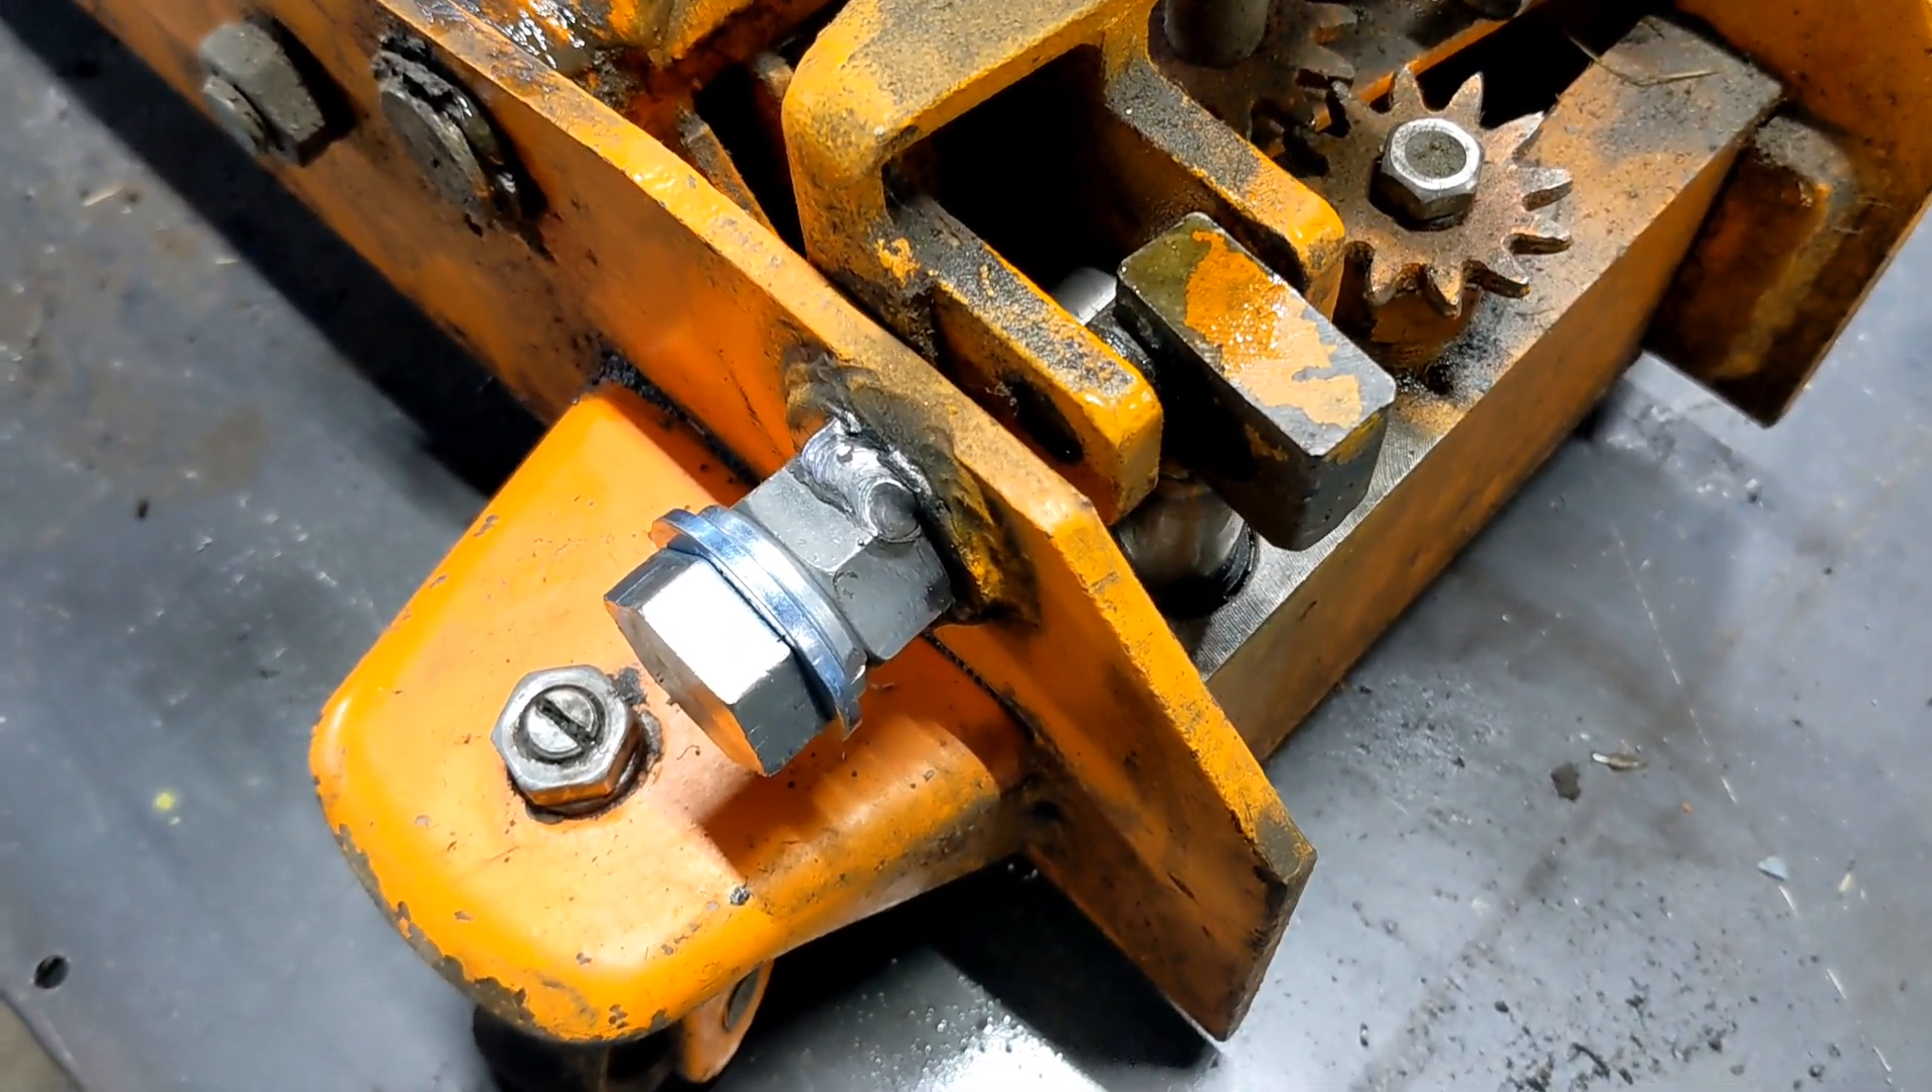So i got that nut welded onto the body of the jack i just welded it actually in three places top um and then both uh bottom i guess you know sixths since it's a hex.